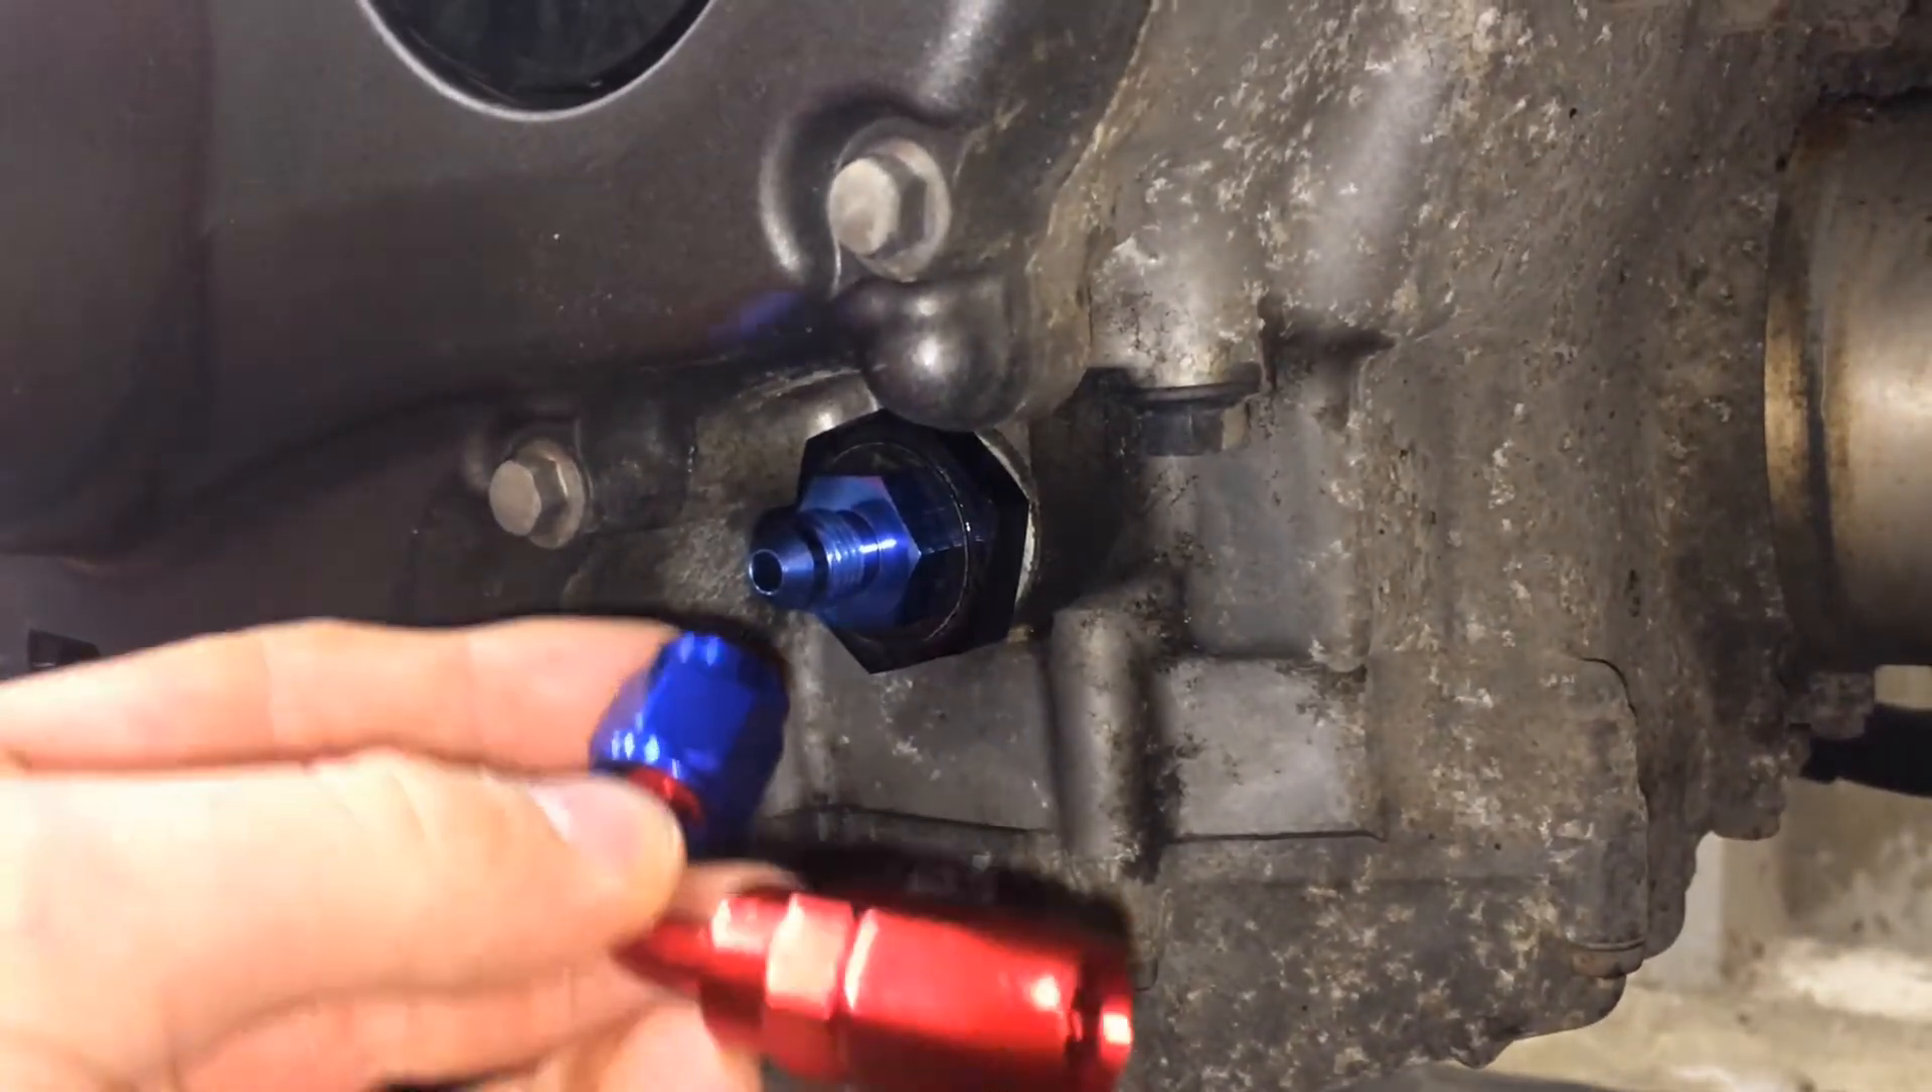So I've got the oil feed on the engine.